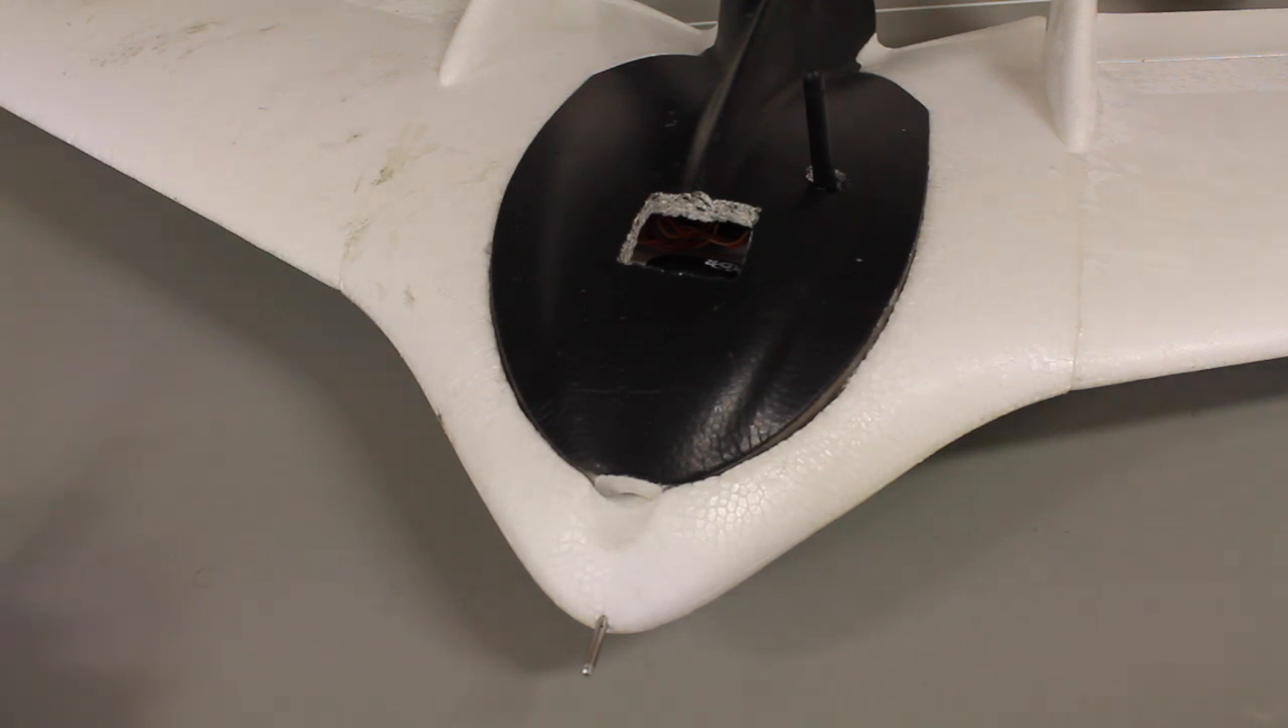And you saw those values get up to almost 20 meters per second so our airspeed sensor is working properly and here you can see it with the canopy on our pitot tube sticking out the front.